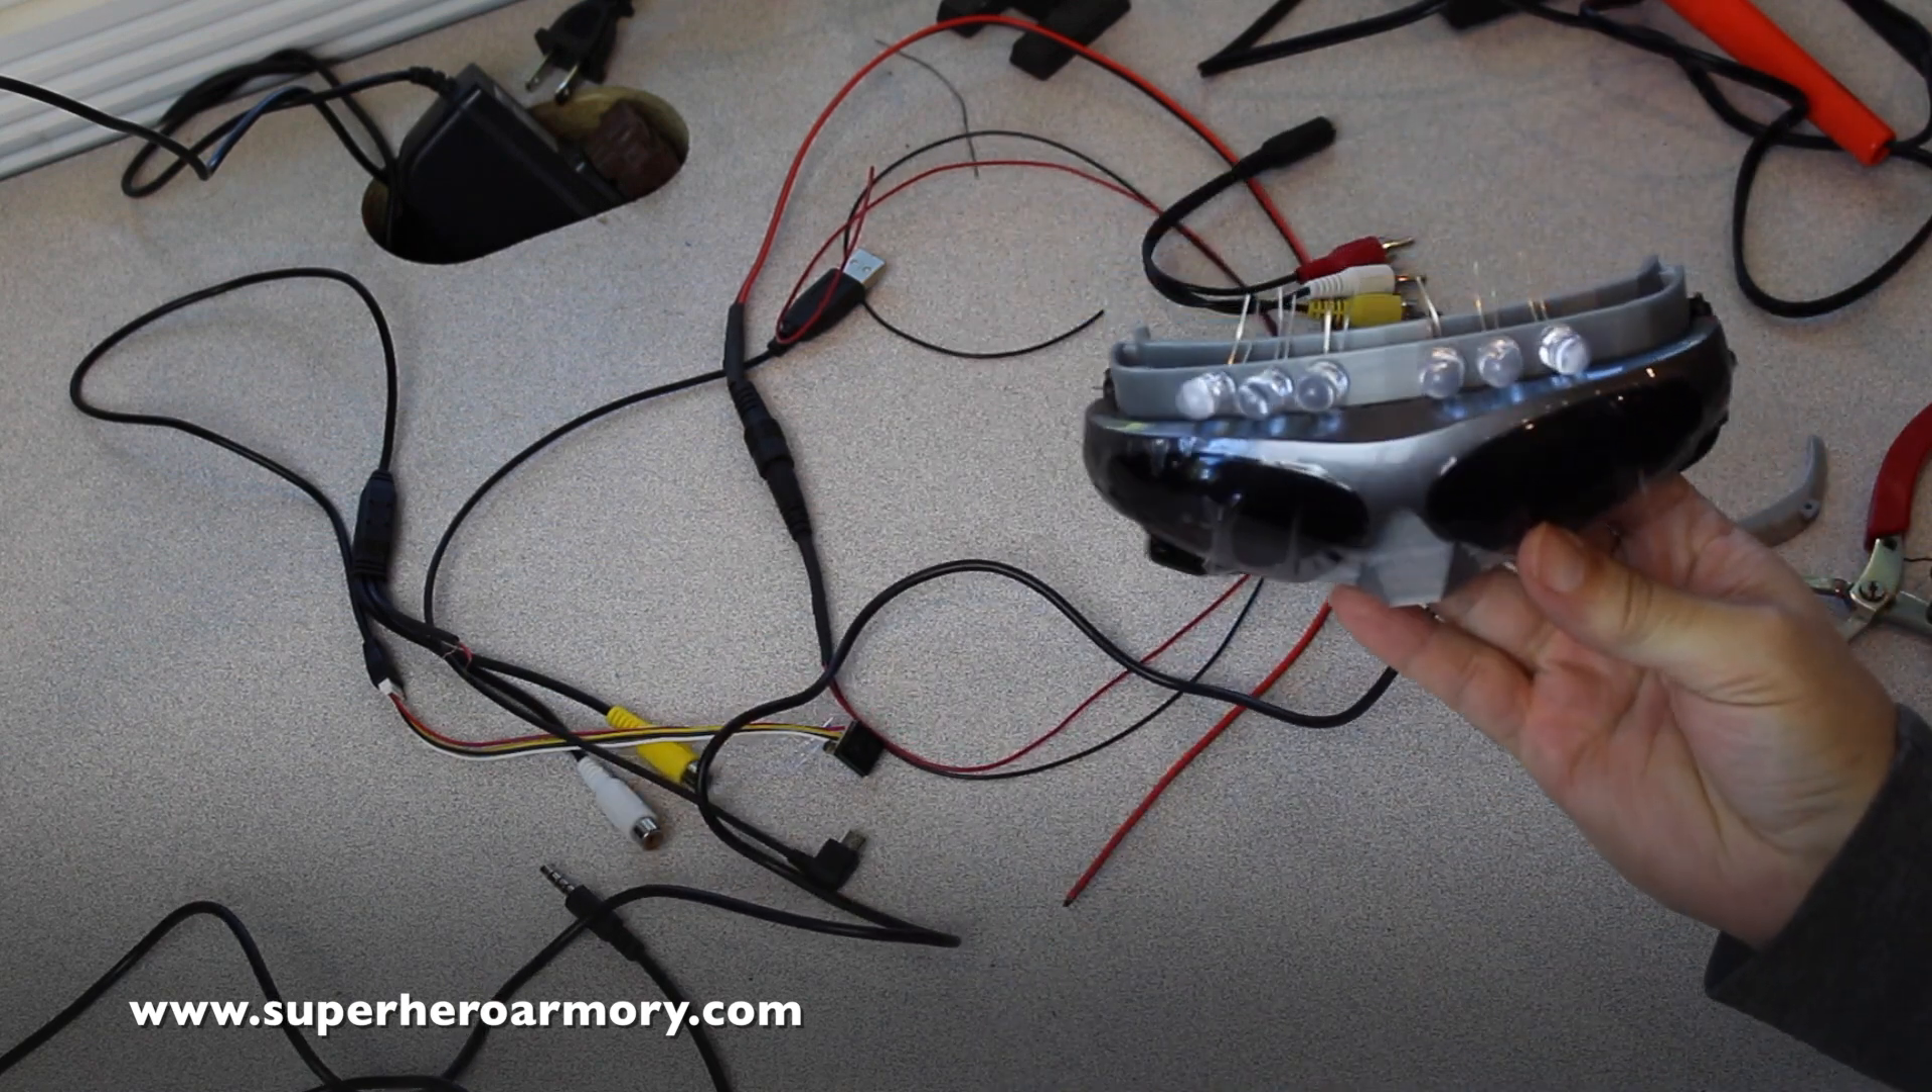This is what it looks like when the LEDs are all put into place.